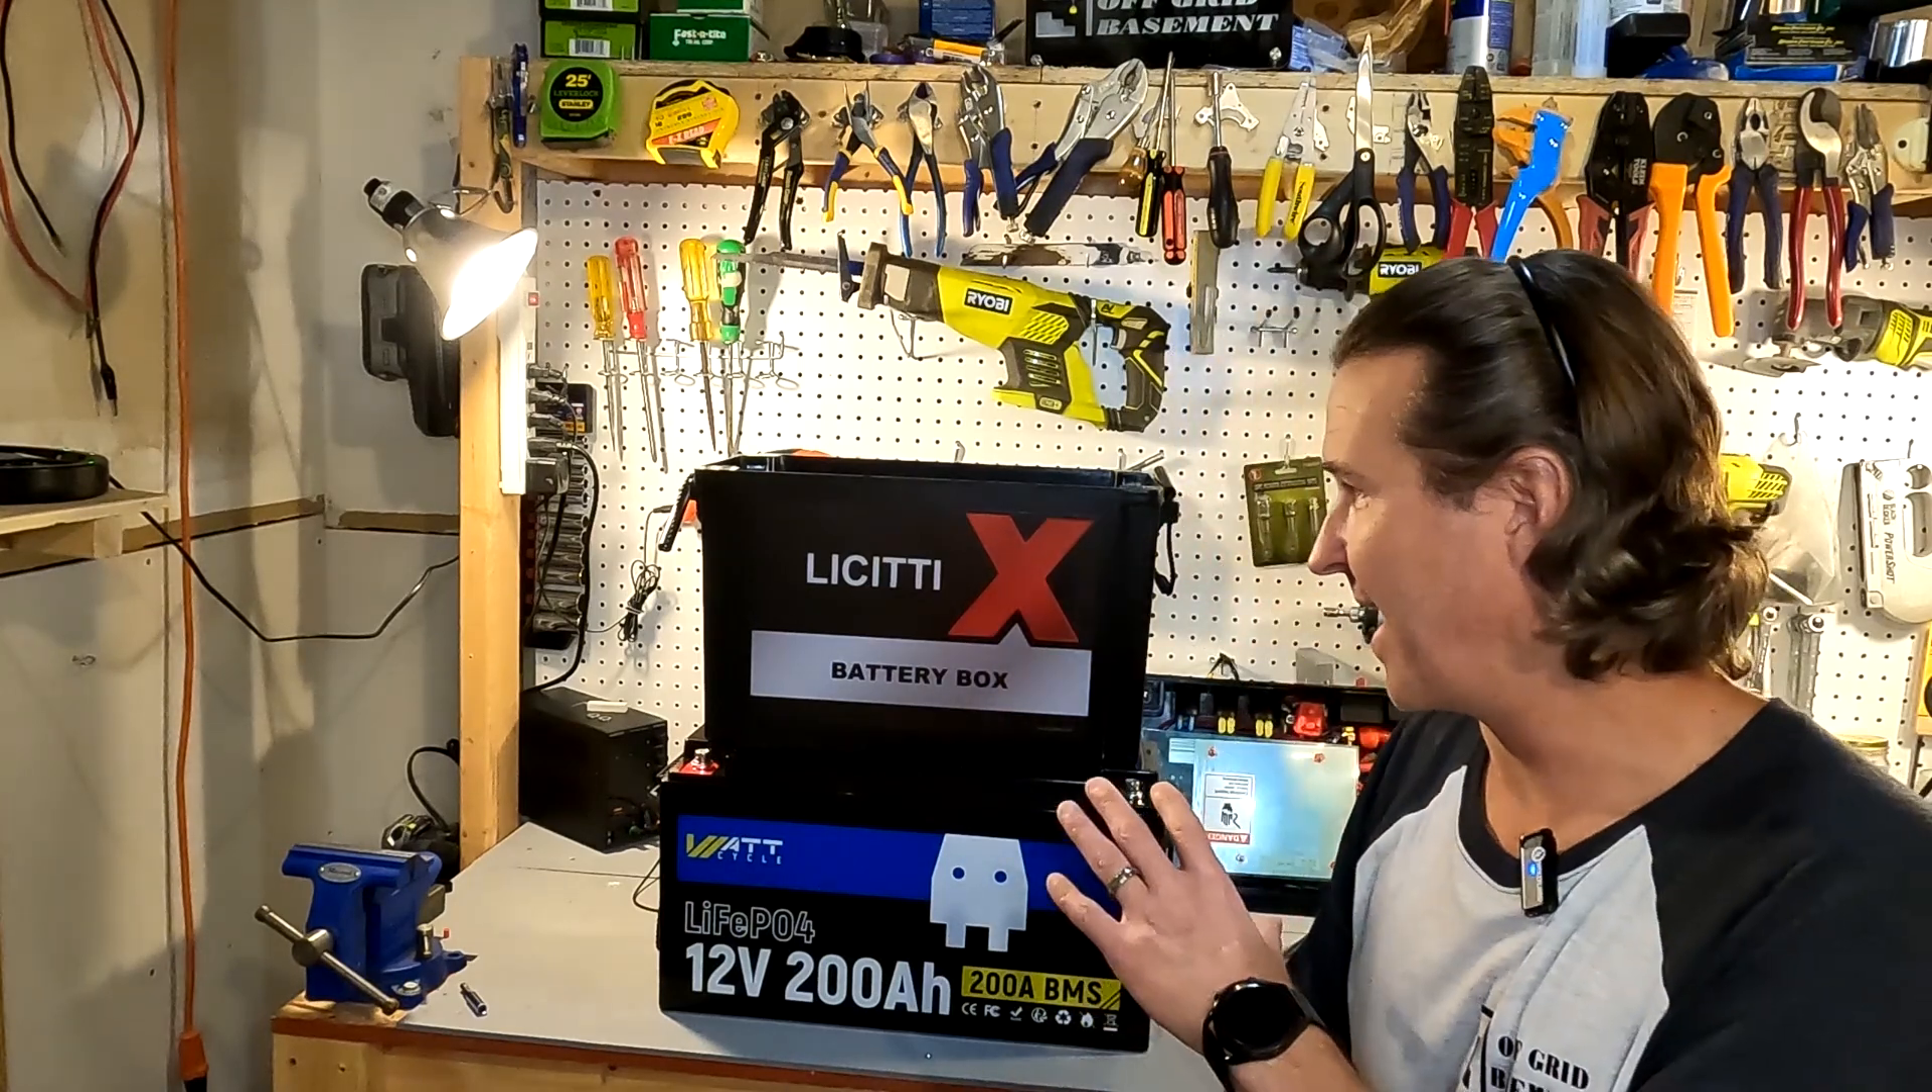Here I have a 200 amp hour battery from watt cycle and you can see the case the case is way too small for this battery.